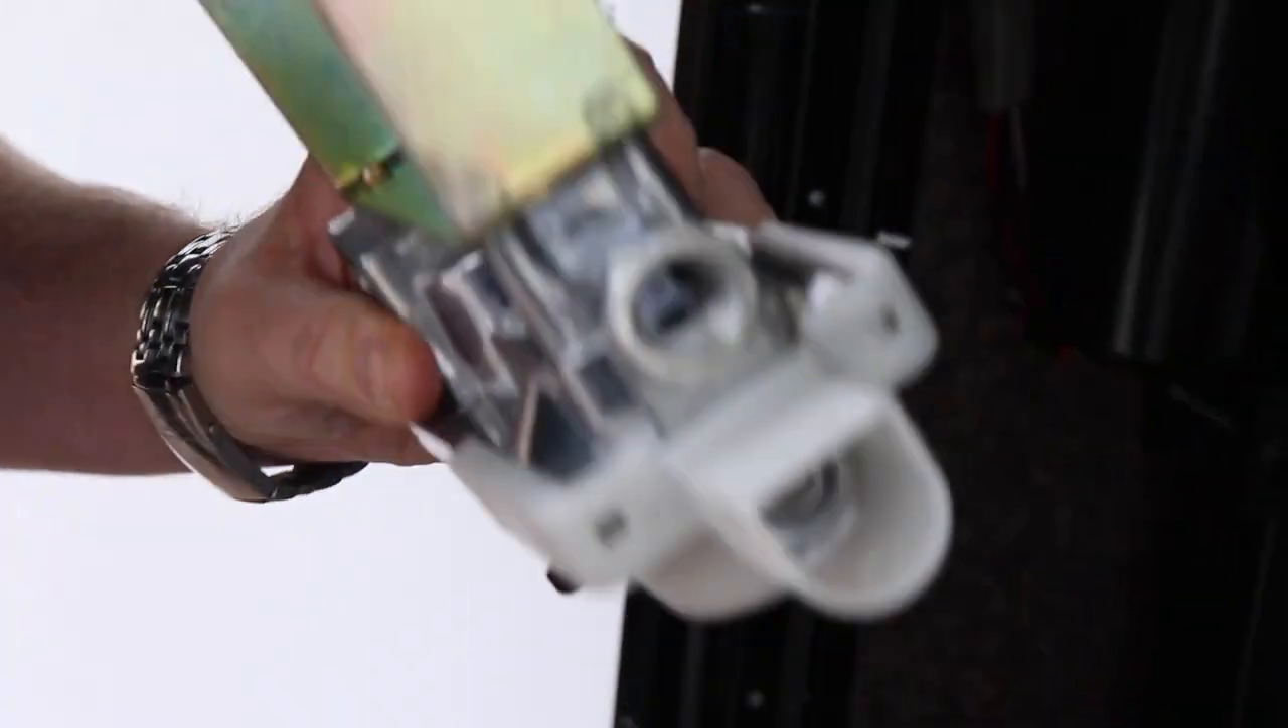There's our old regulator. Free and clear.